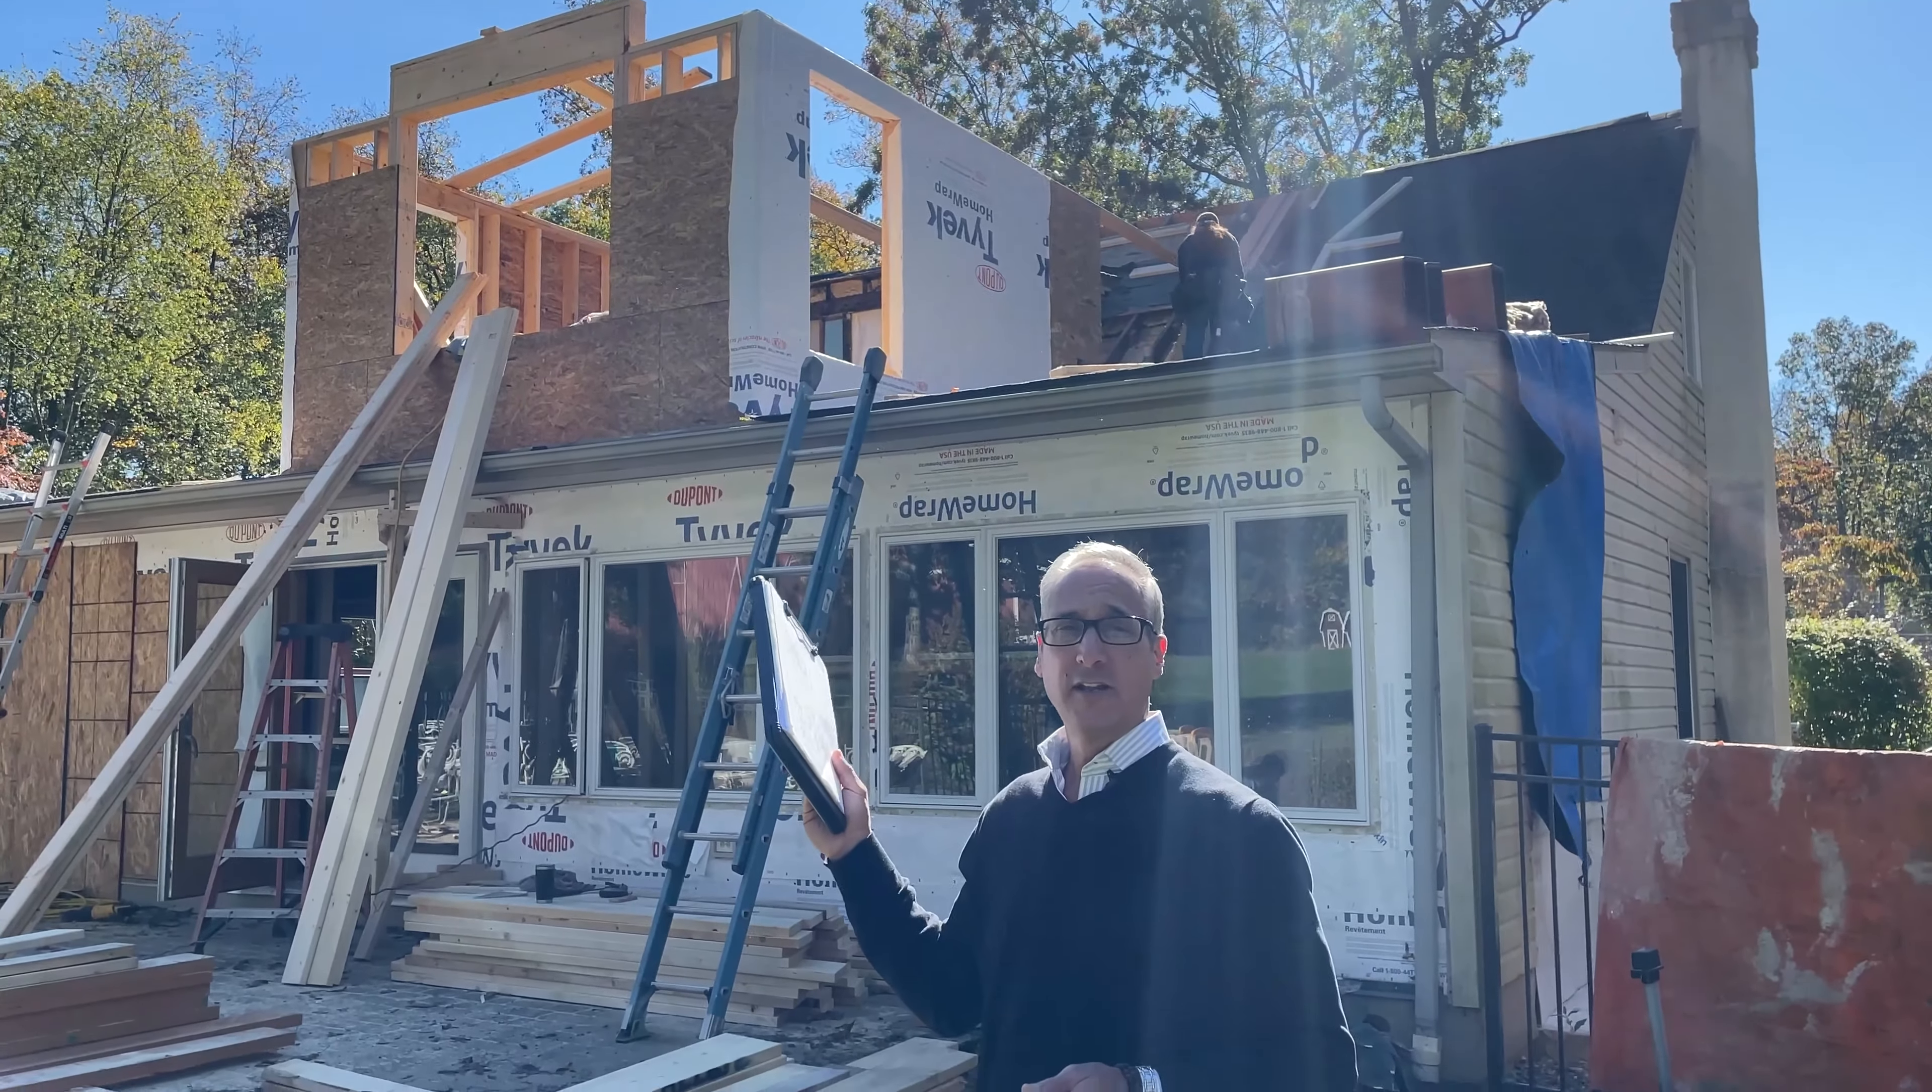As you can see all of our wall framing is up and we're getting ready to put our roof rafter on and put our roofing shingles on.